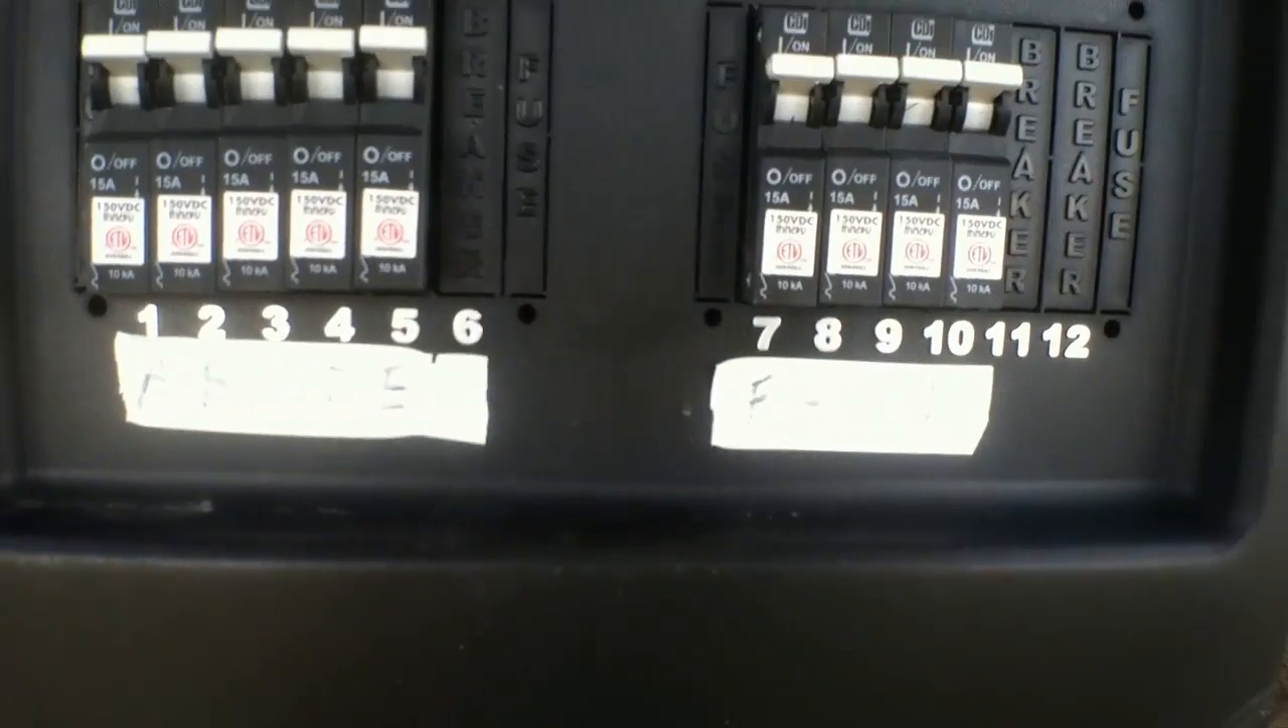All right, guys, now we've got everything wired up in the PV -12 combiner box and got our breakers in and marked appropriately for the customer.